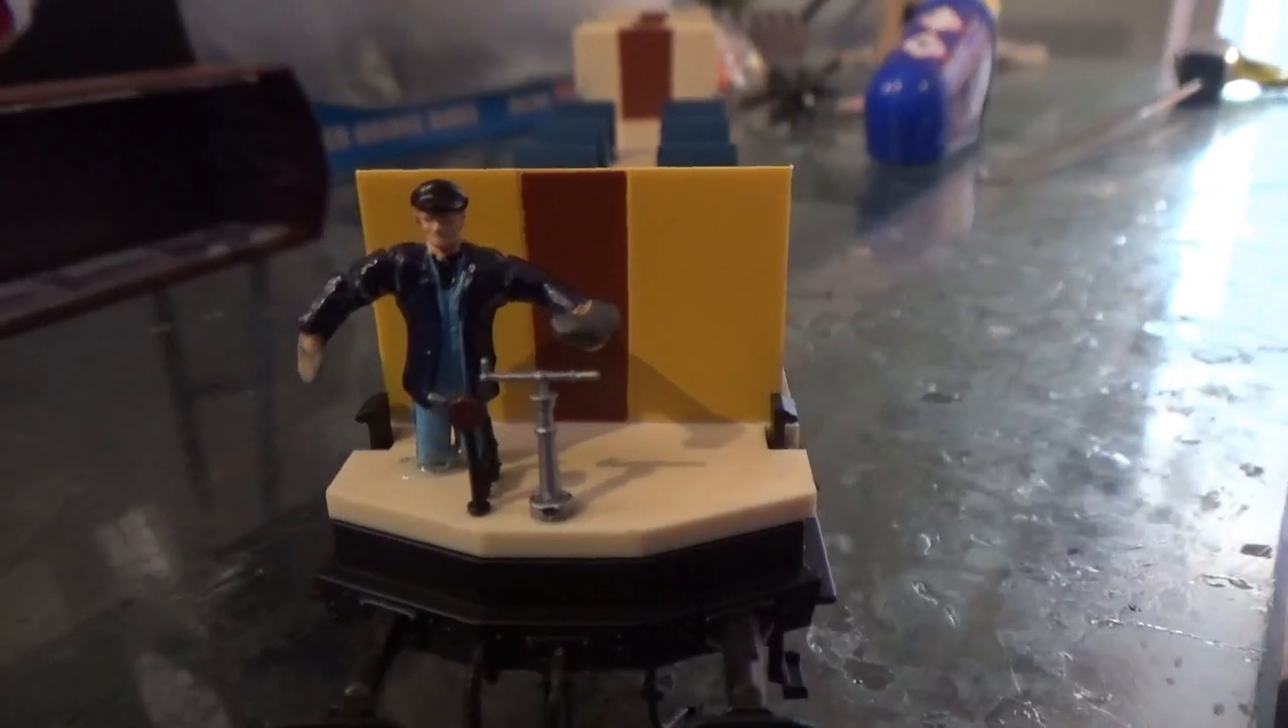Okay, so the driver's now in place.